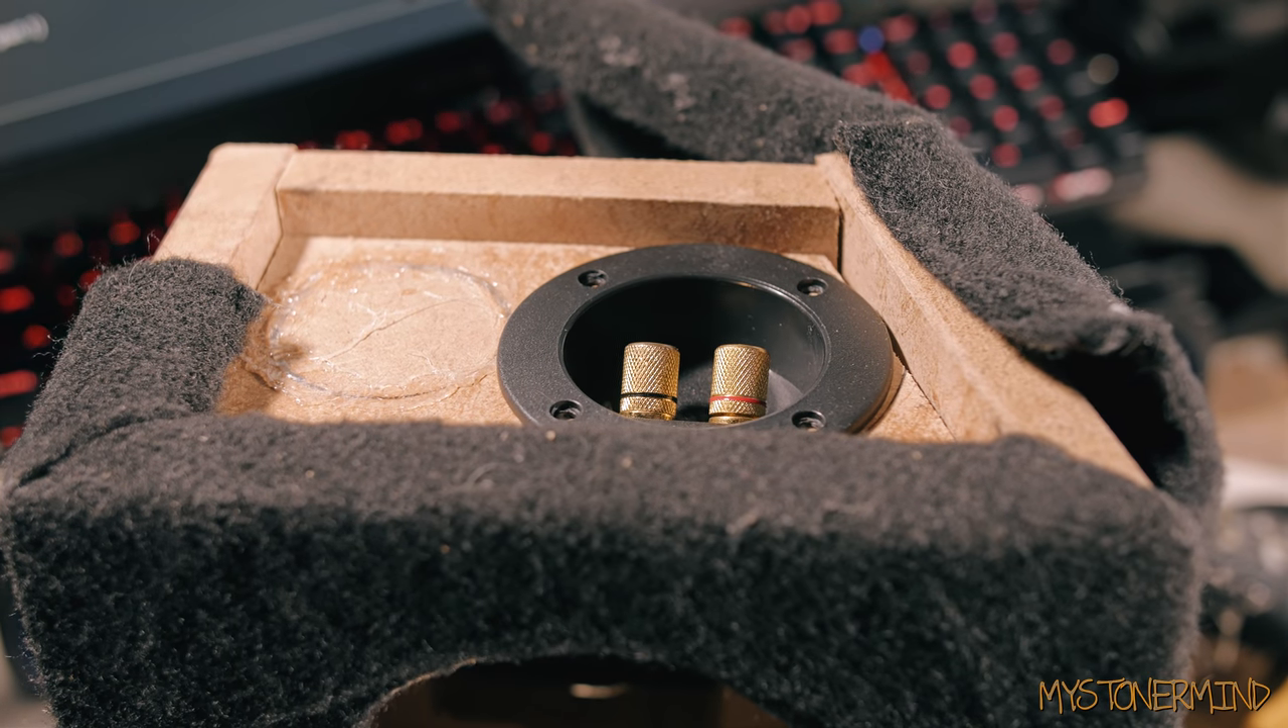And there we have the hole that I've made for the speaker terminal, which will fit just like this. And as you can see, it fits in there nicely.